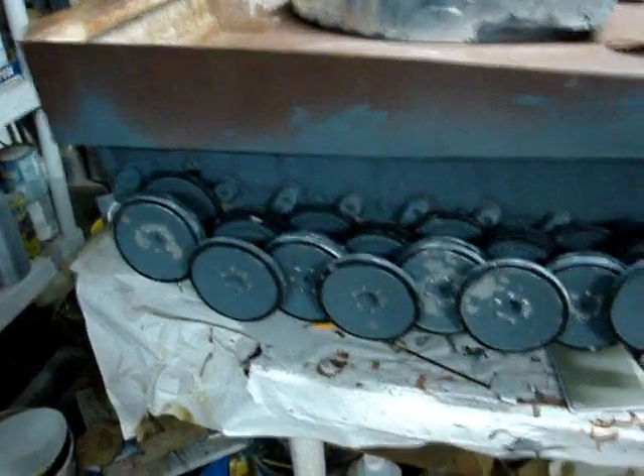As we can see since the last video, the tank suspension is completed and the wheels have been added.